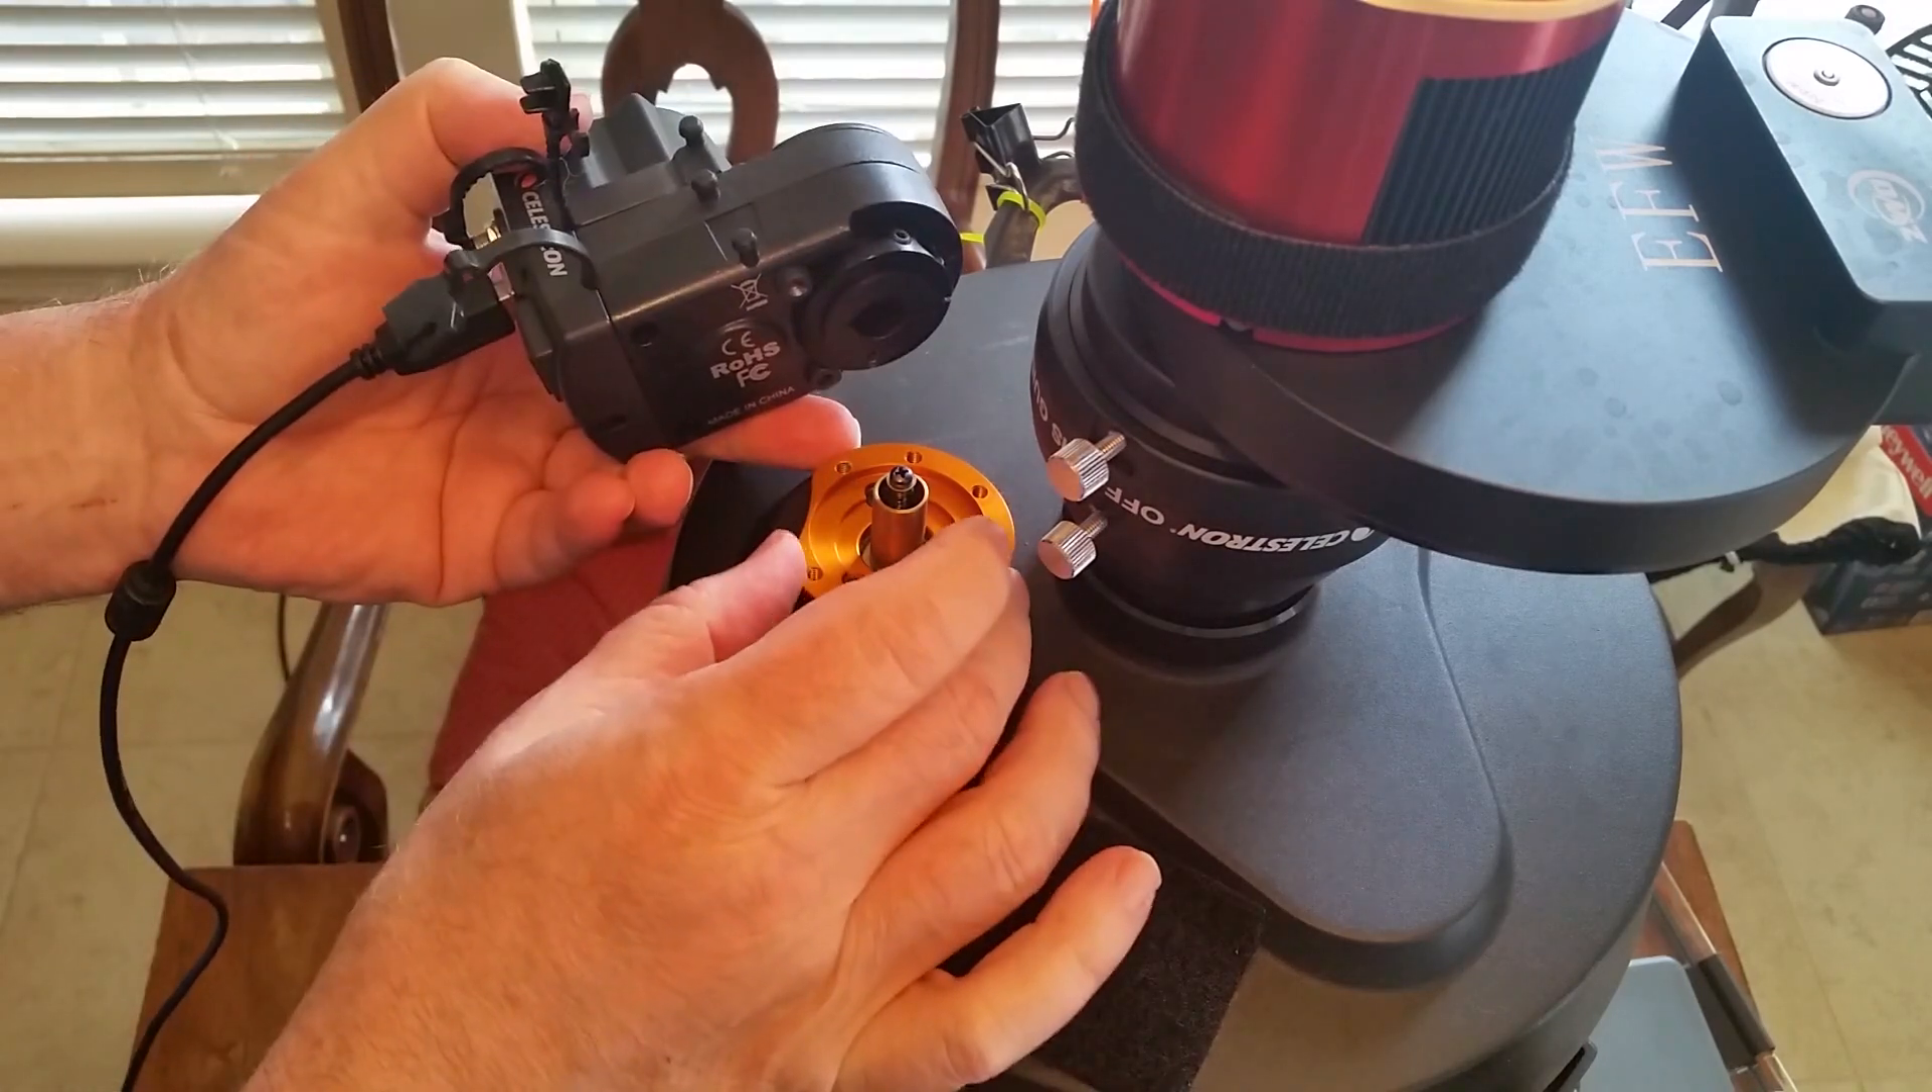Okay, so I was able, finally, to get the focuser detached from its mounting bracket.